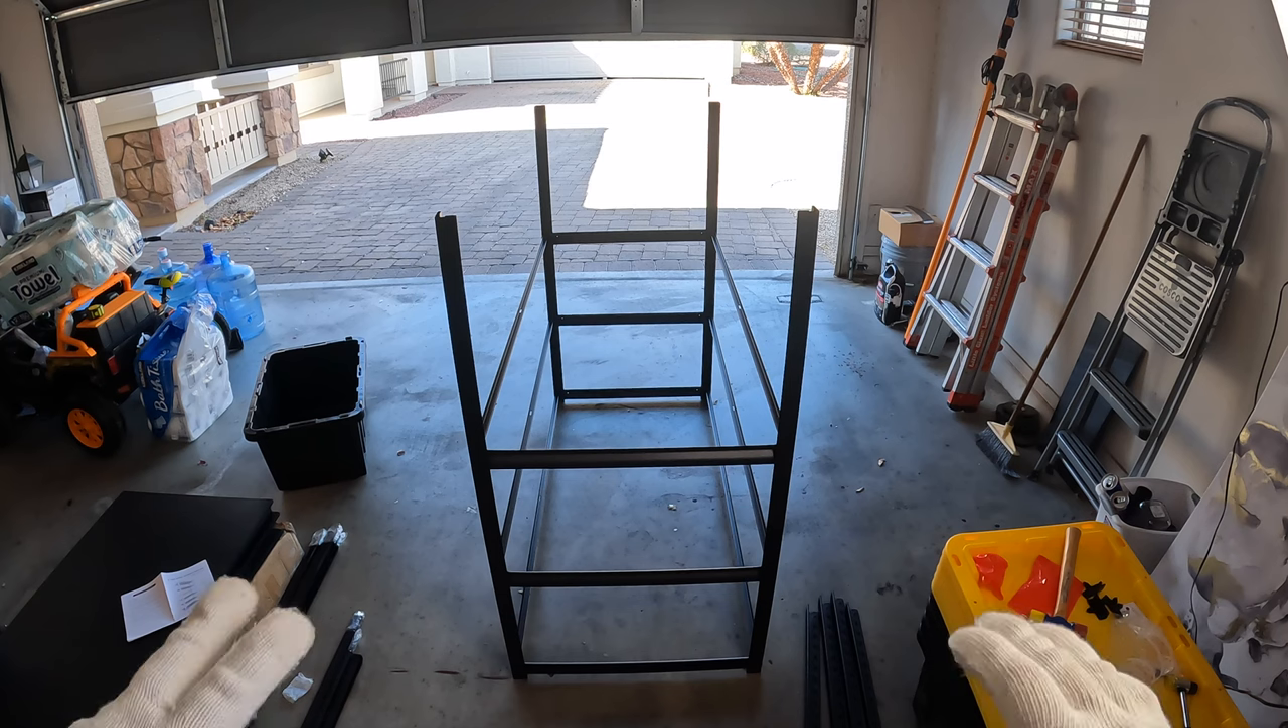We've got the first few levels built without the shelving units.